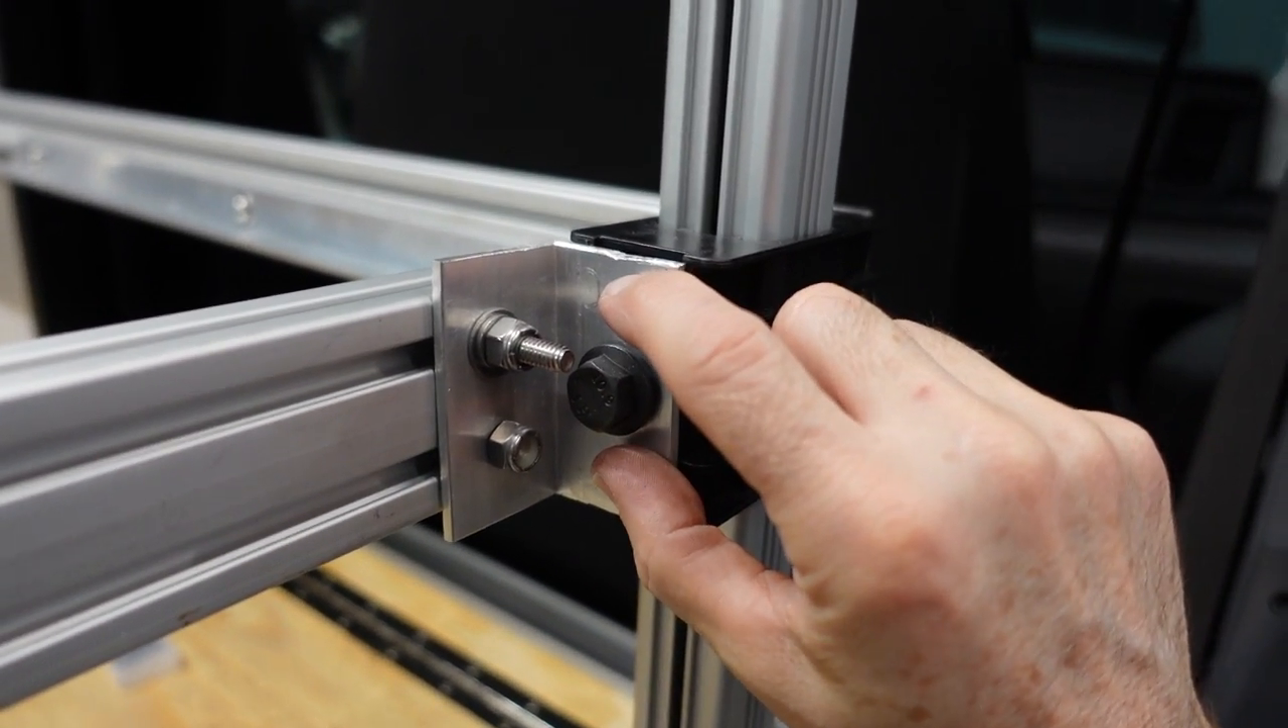We just used a piece of aluminum angle bolted through through the bed frame.